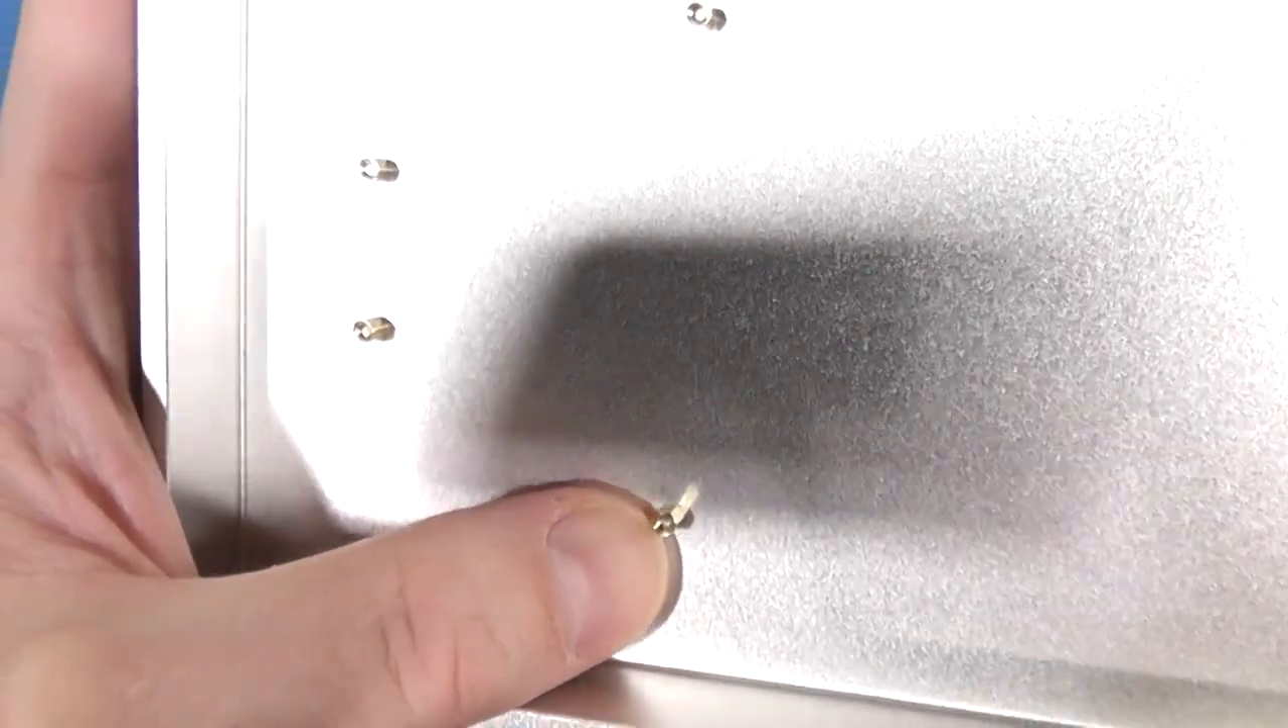I put the case together. I put the little standoffs in here.